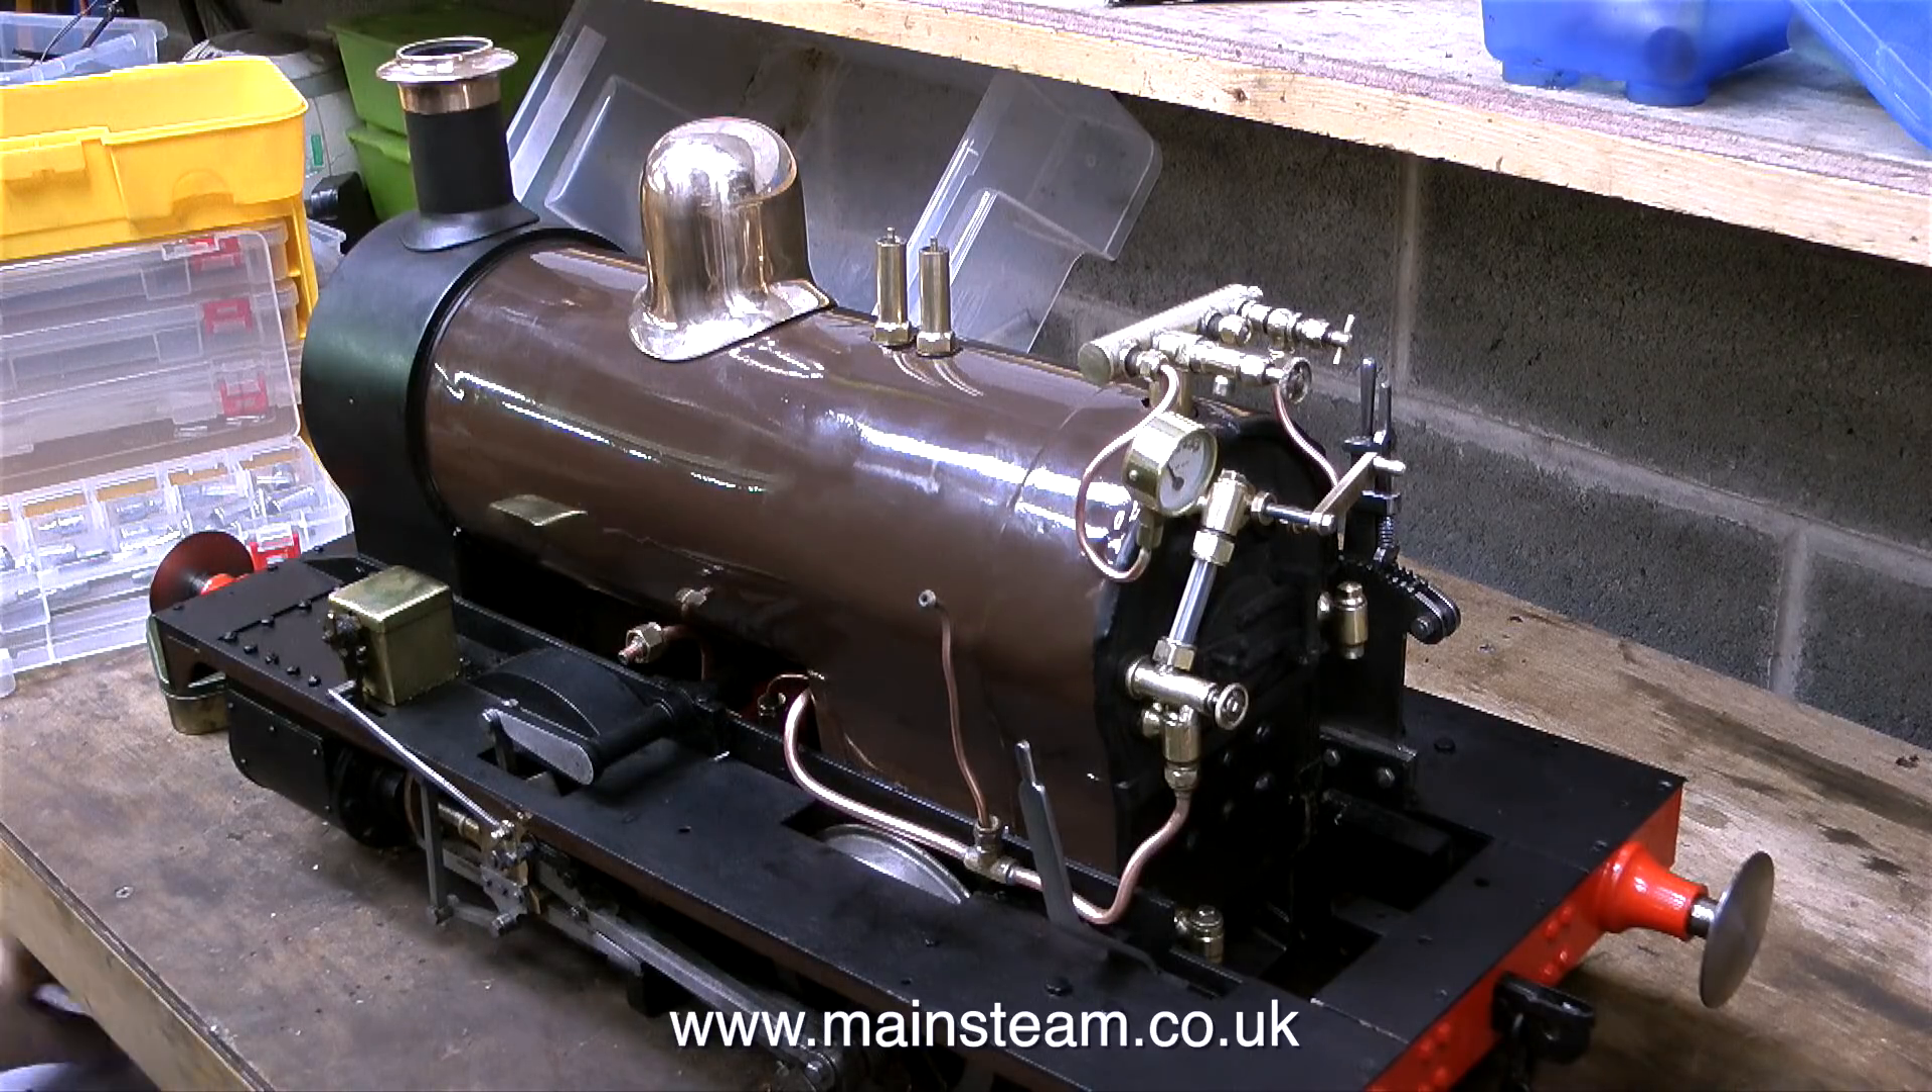And now when I sit the engine on the bench, as you can see the boiler is fitted.